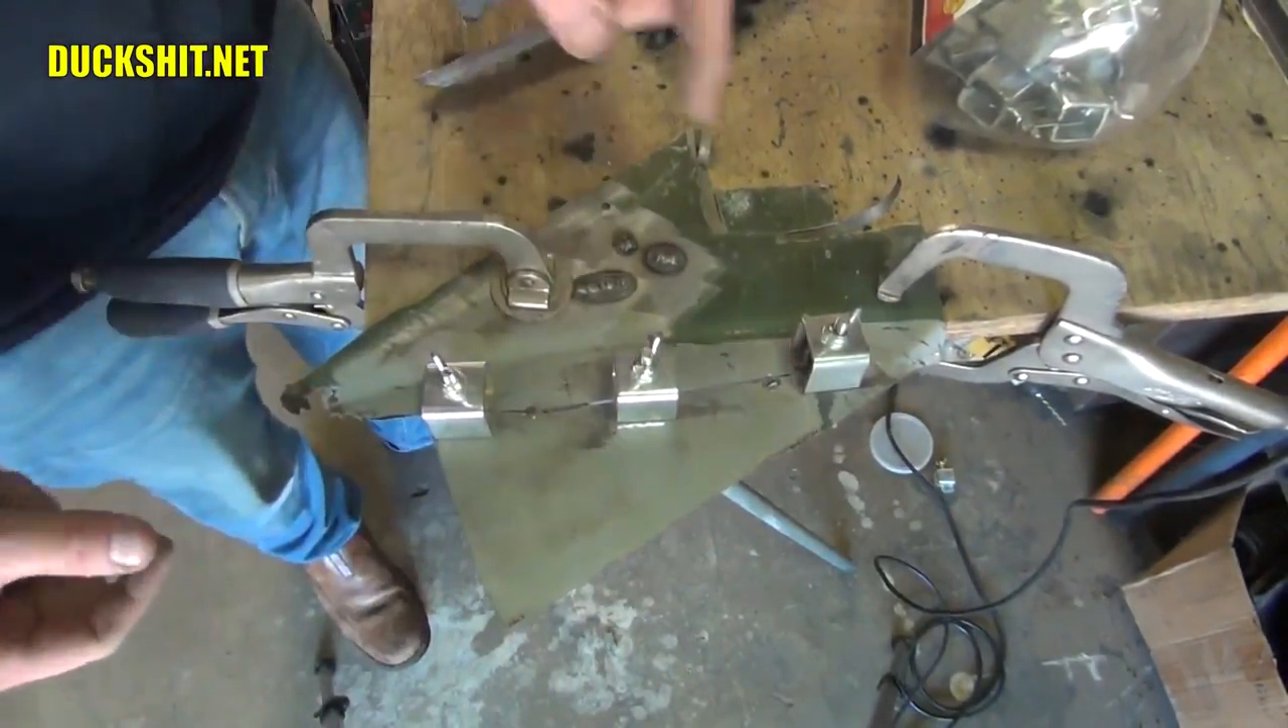As you can see right here, we've got all three of these panel clamps in place.